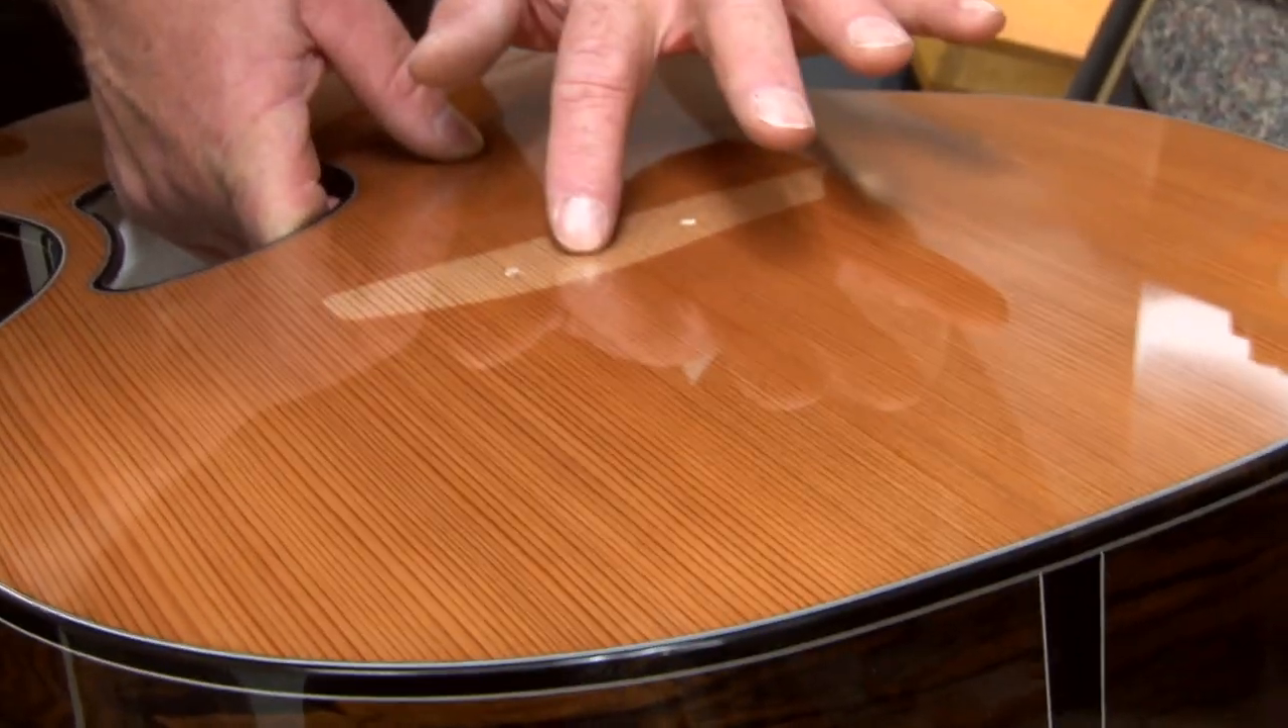However, you can see we haven't pulled the mylar tape off of here yet to attach the bridge.